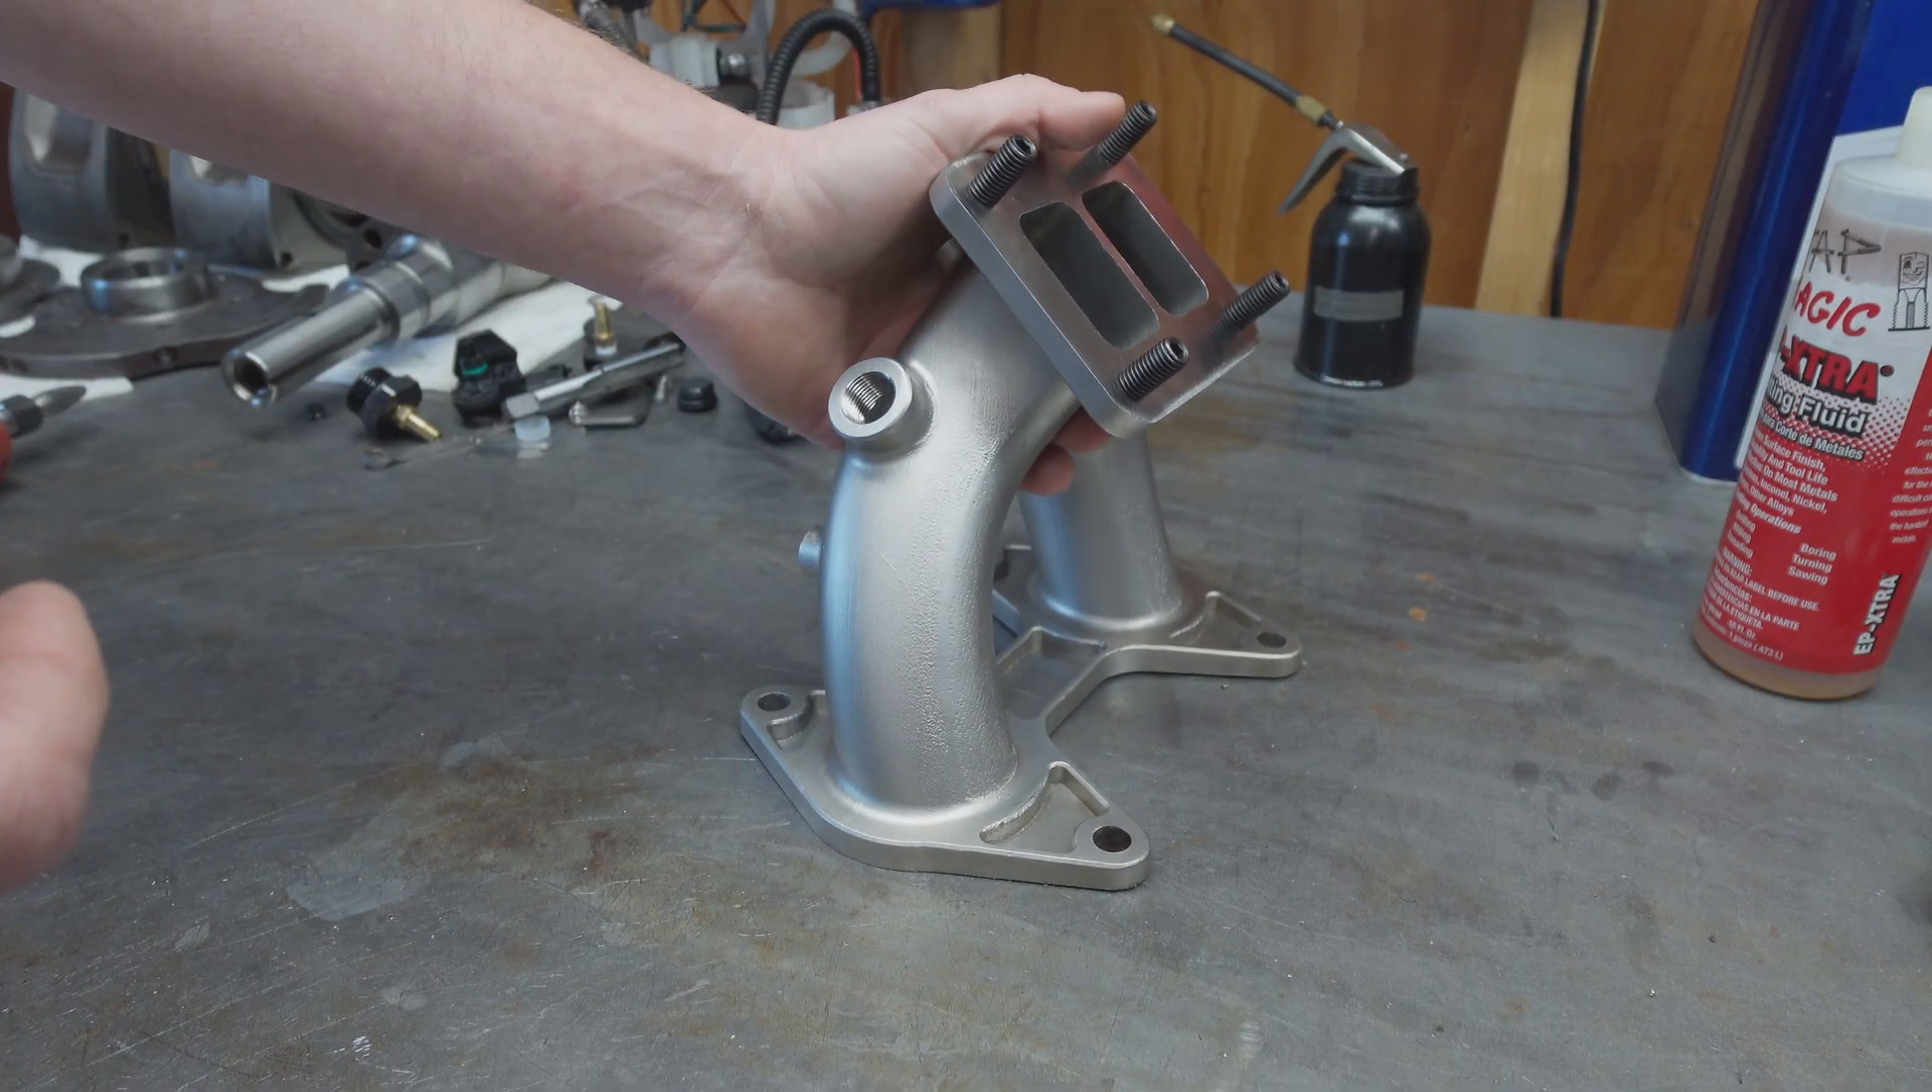All of our threads have been cleaned up with a tap. Those are all ready to use. We already got our turbo studs installed.